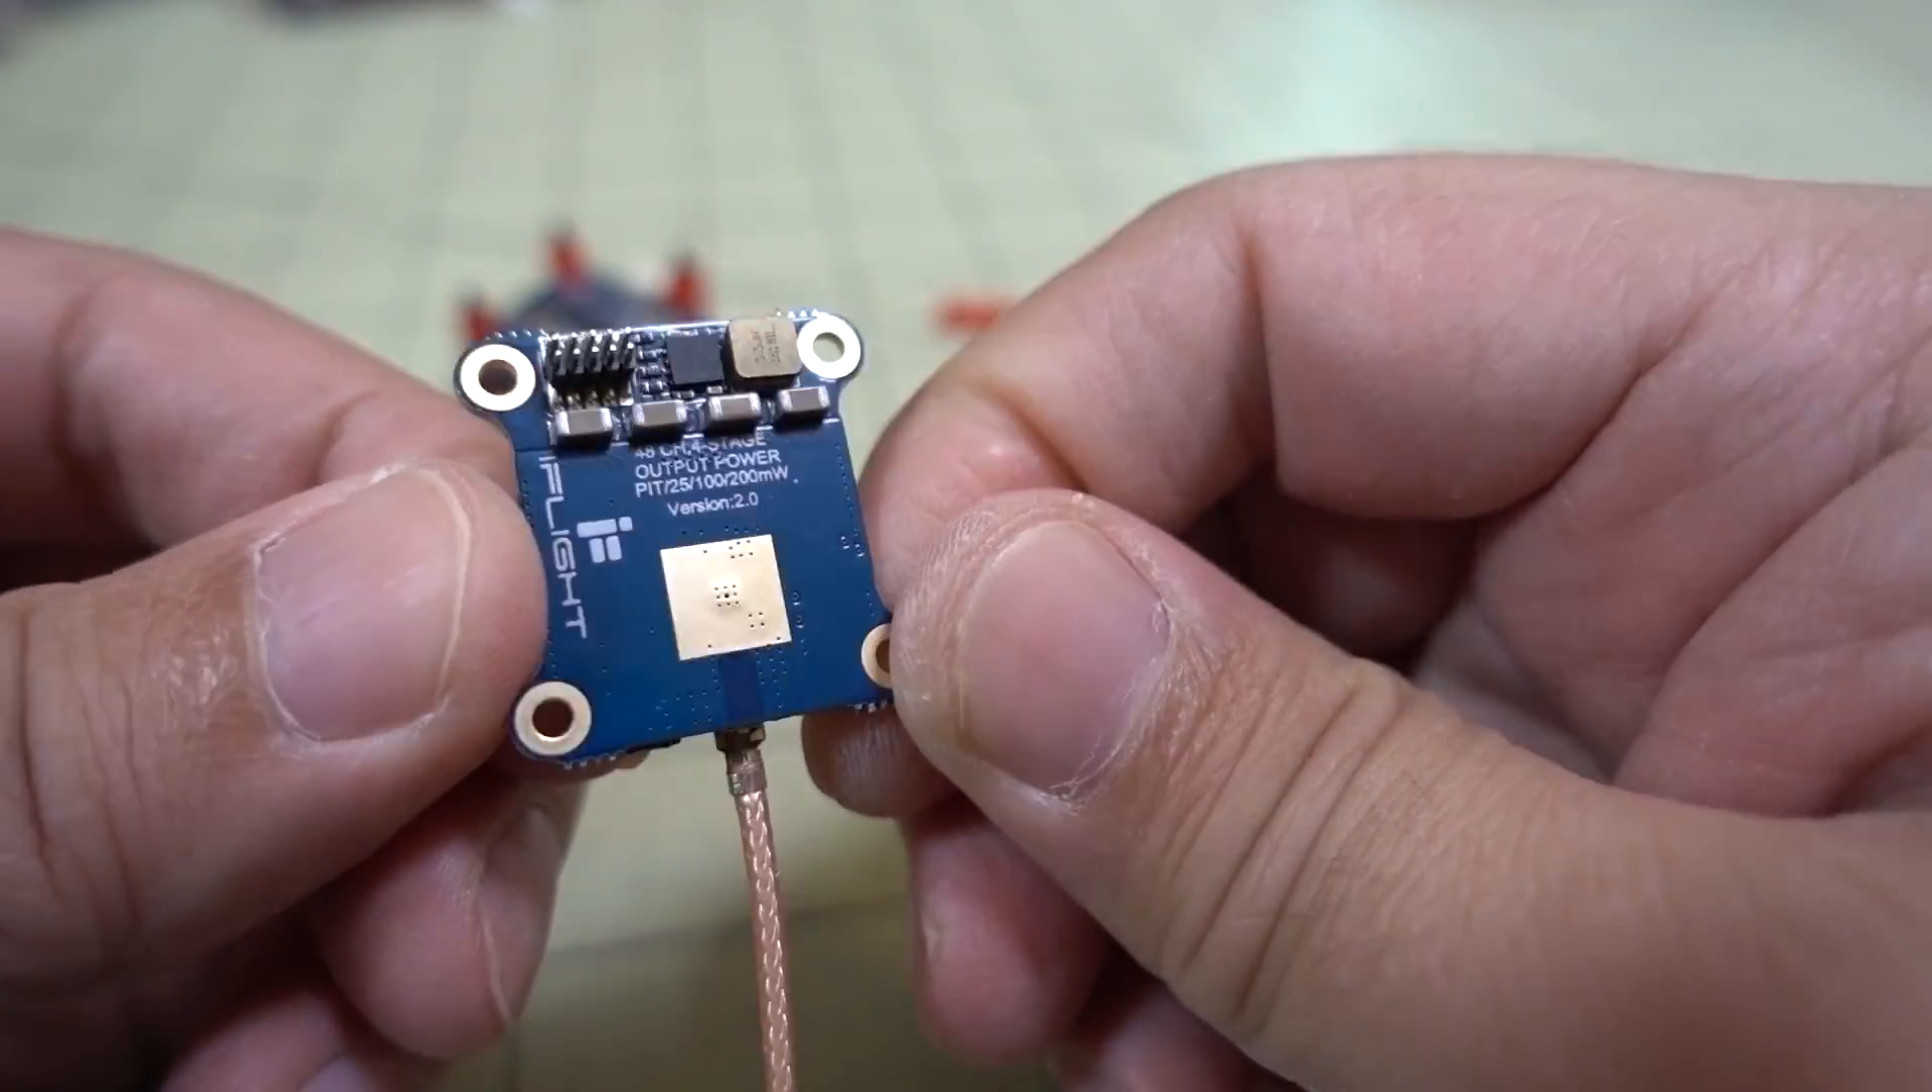So, I took the video transmitter off here.